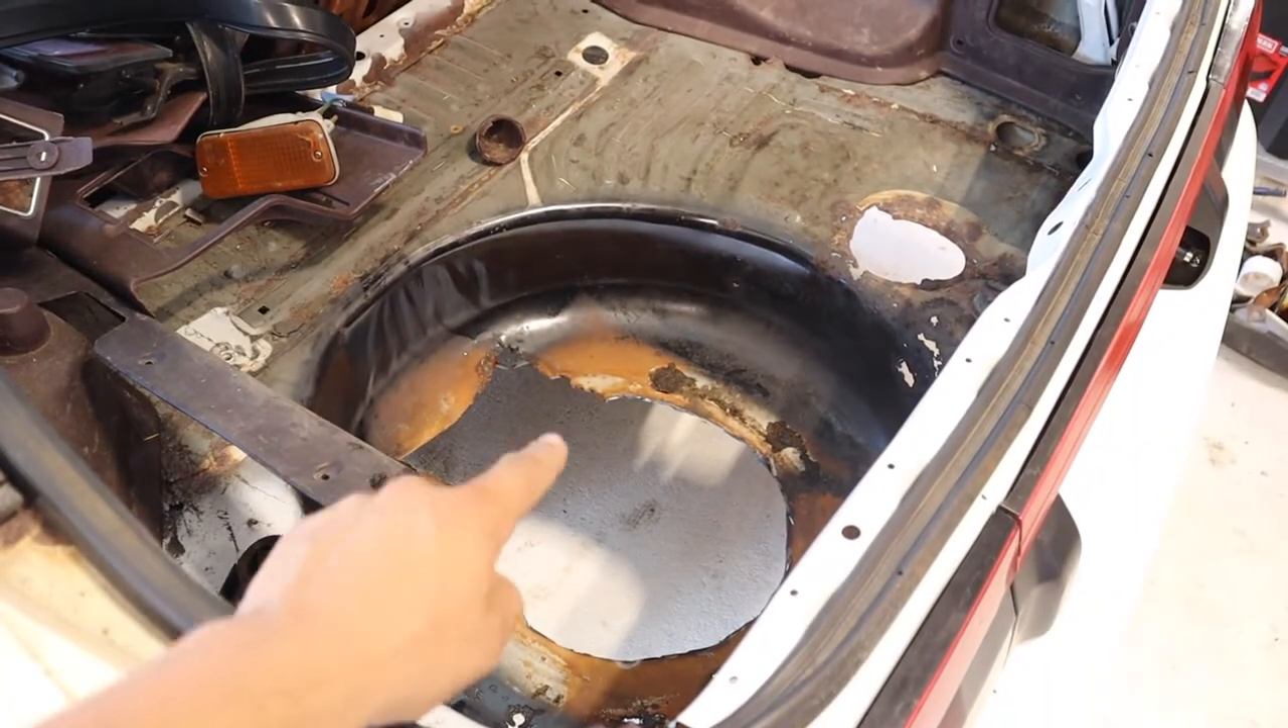We're missing part of our floorboard.